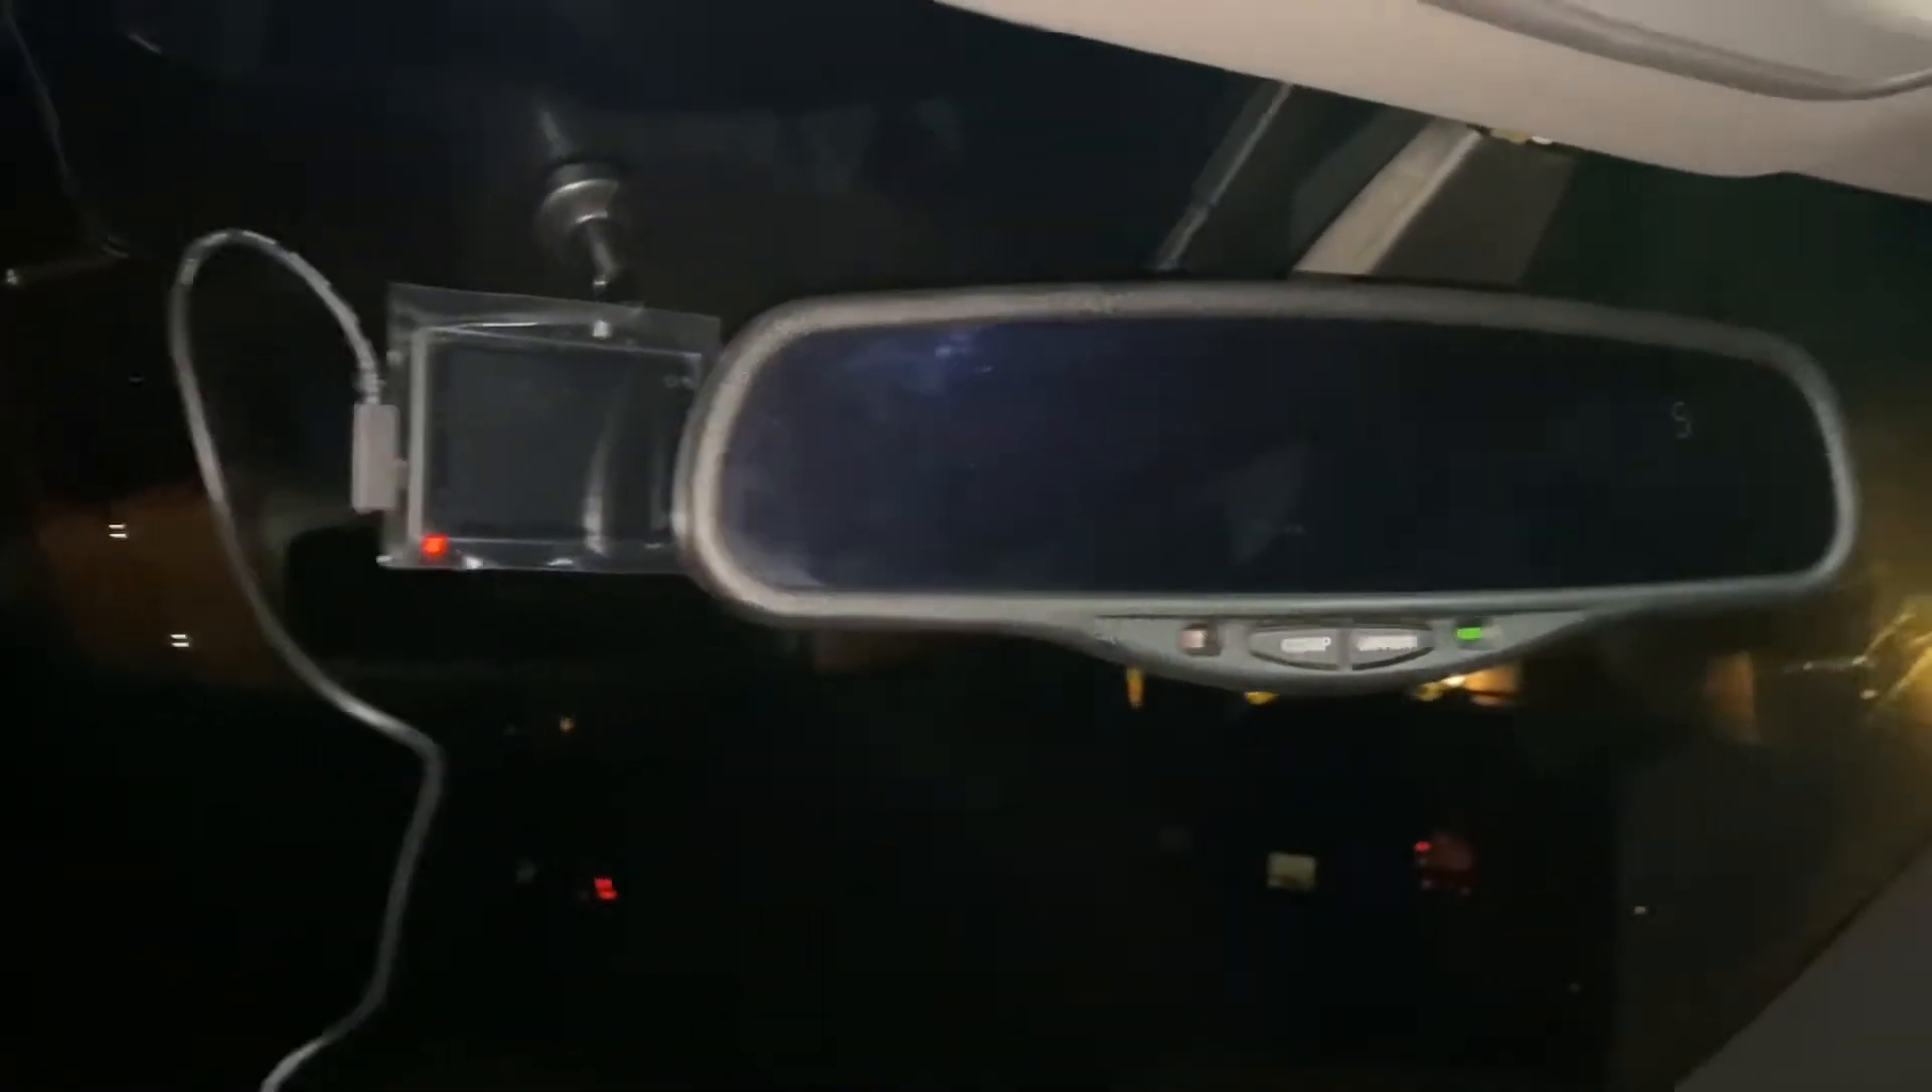I just have the wire running down here, but I'll tuck it behind in a second.